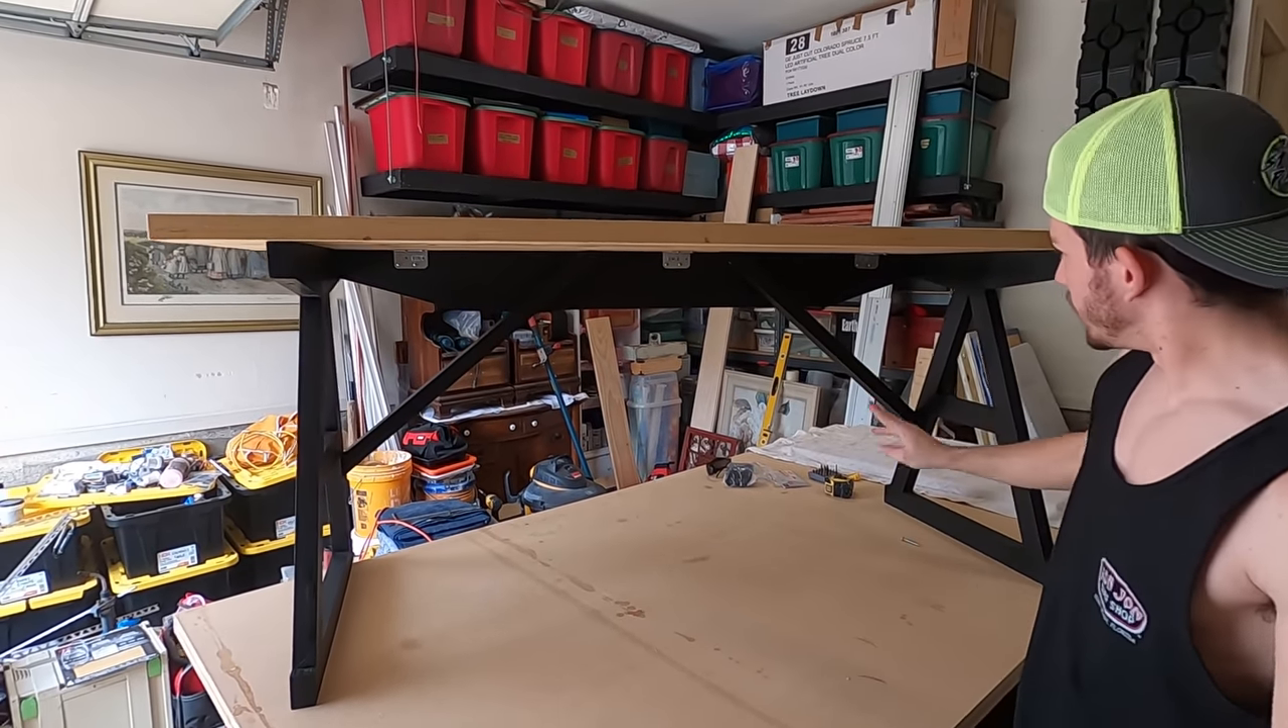Alrighty guys You can see that we've got the two braces Attached on the back.